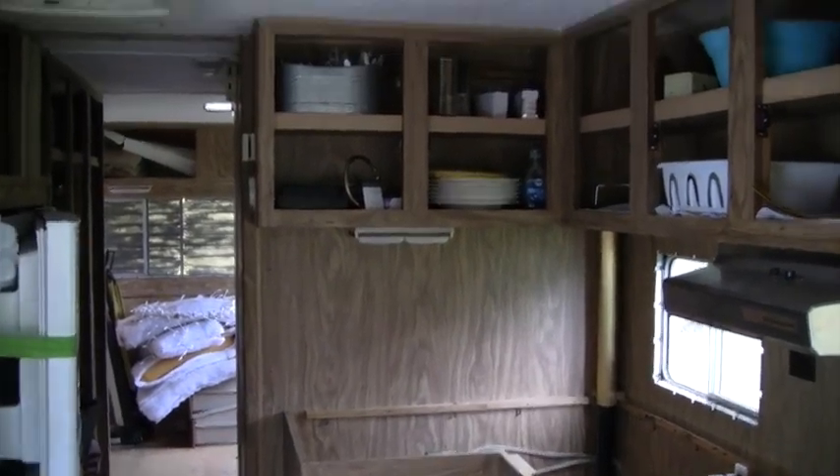What we've done so far is we've taken all the doors the cabinet doors off.